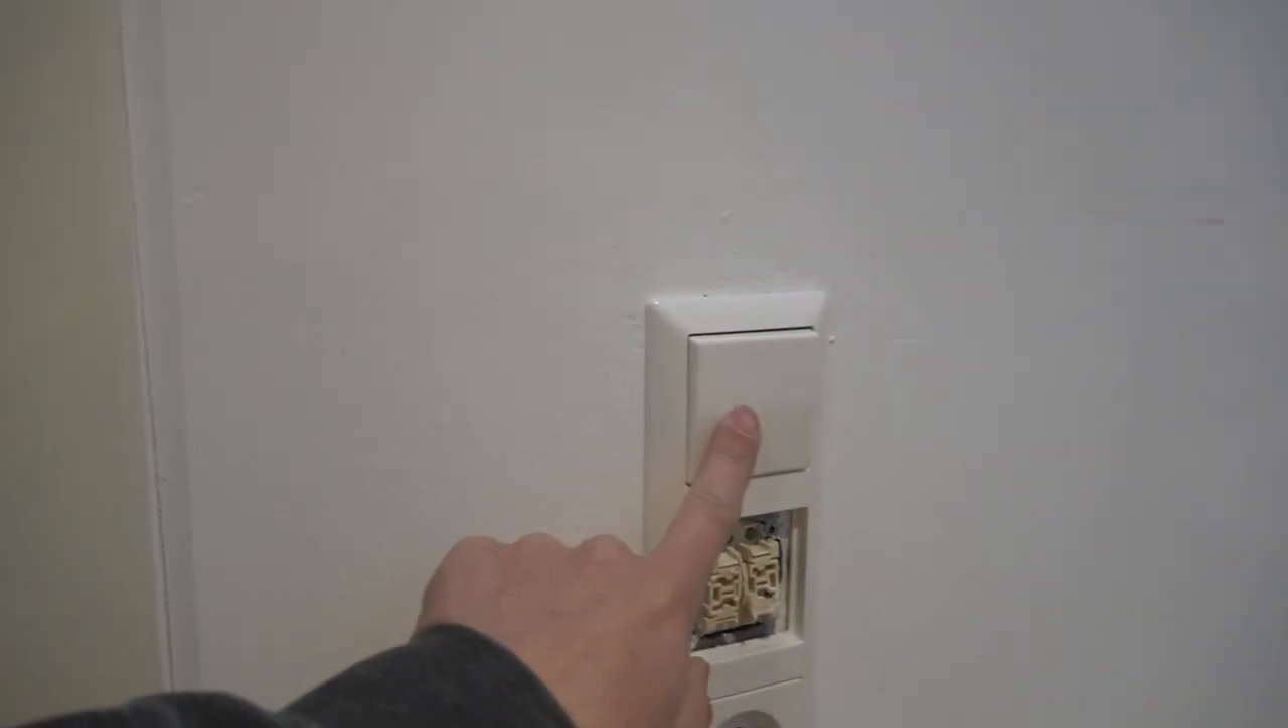Auf der anderen seite fehlt jetzt noch eine abdeckung für den doppelwechselschalter.